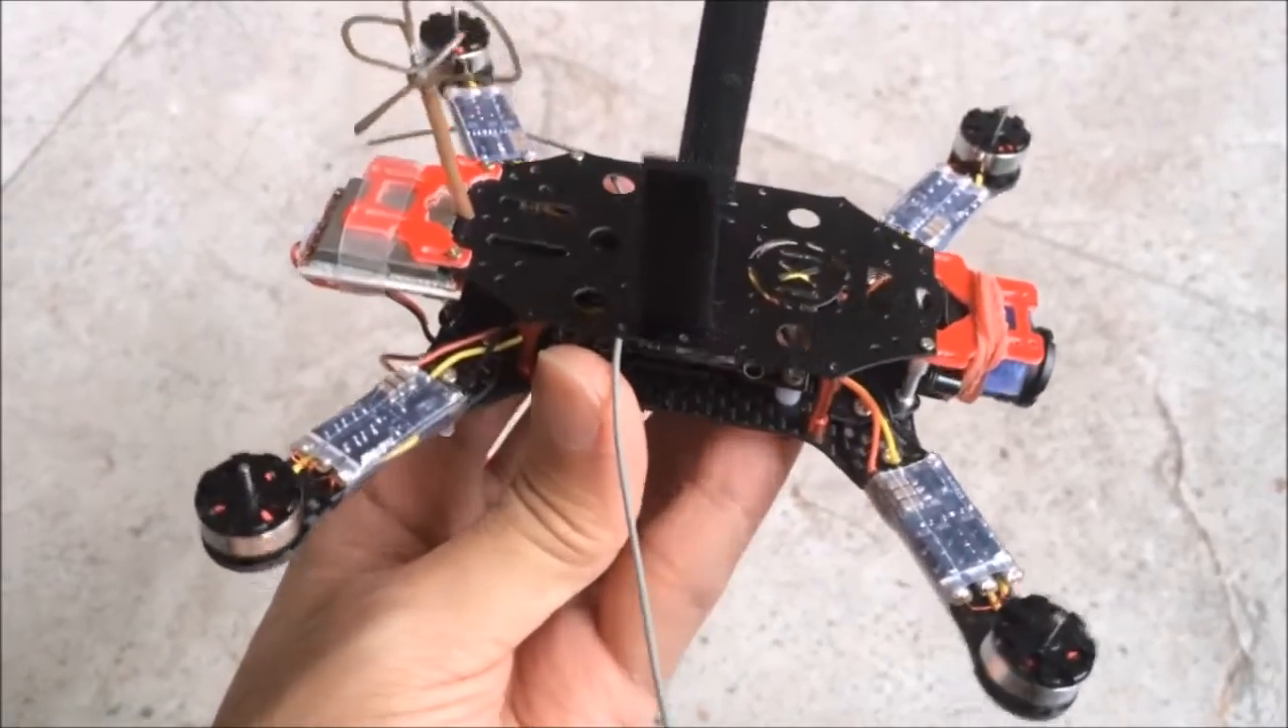And the ESCs are pretty much installed on top of each arm to allow the props to cool them.